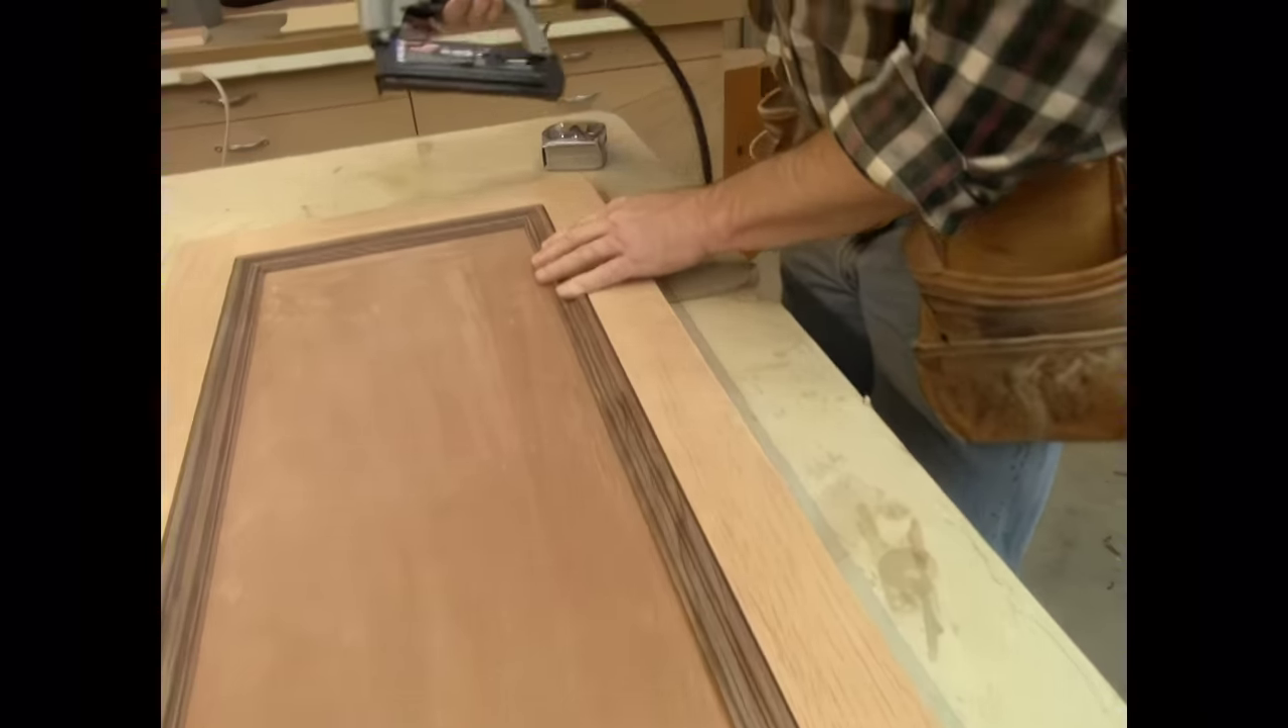With all the pieces fitted, I just set them in place, dry, no glue, and I'll secure them with some pin nails.